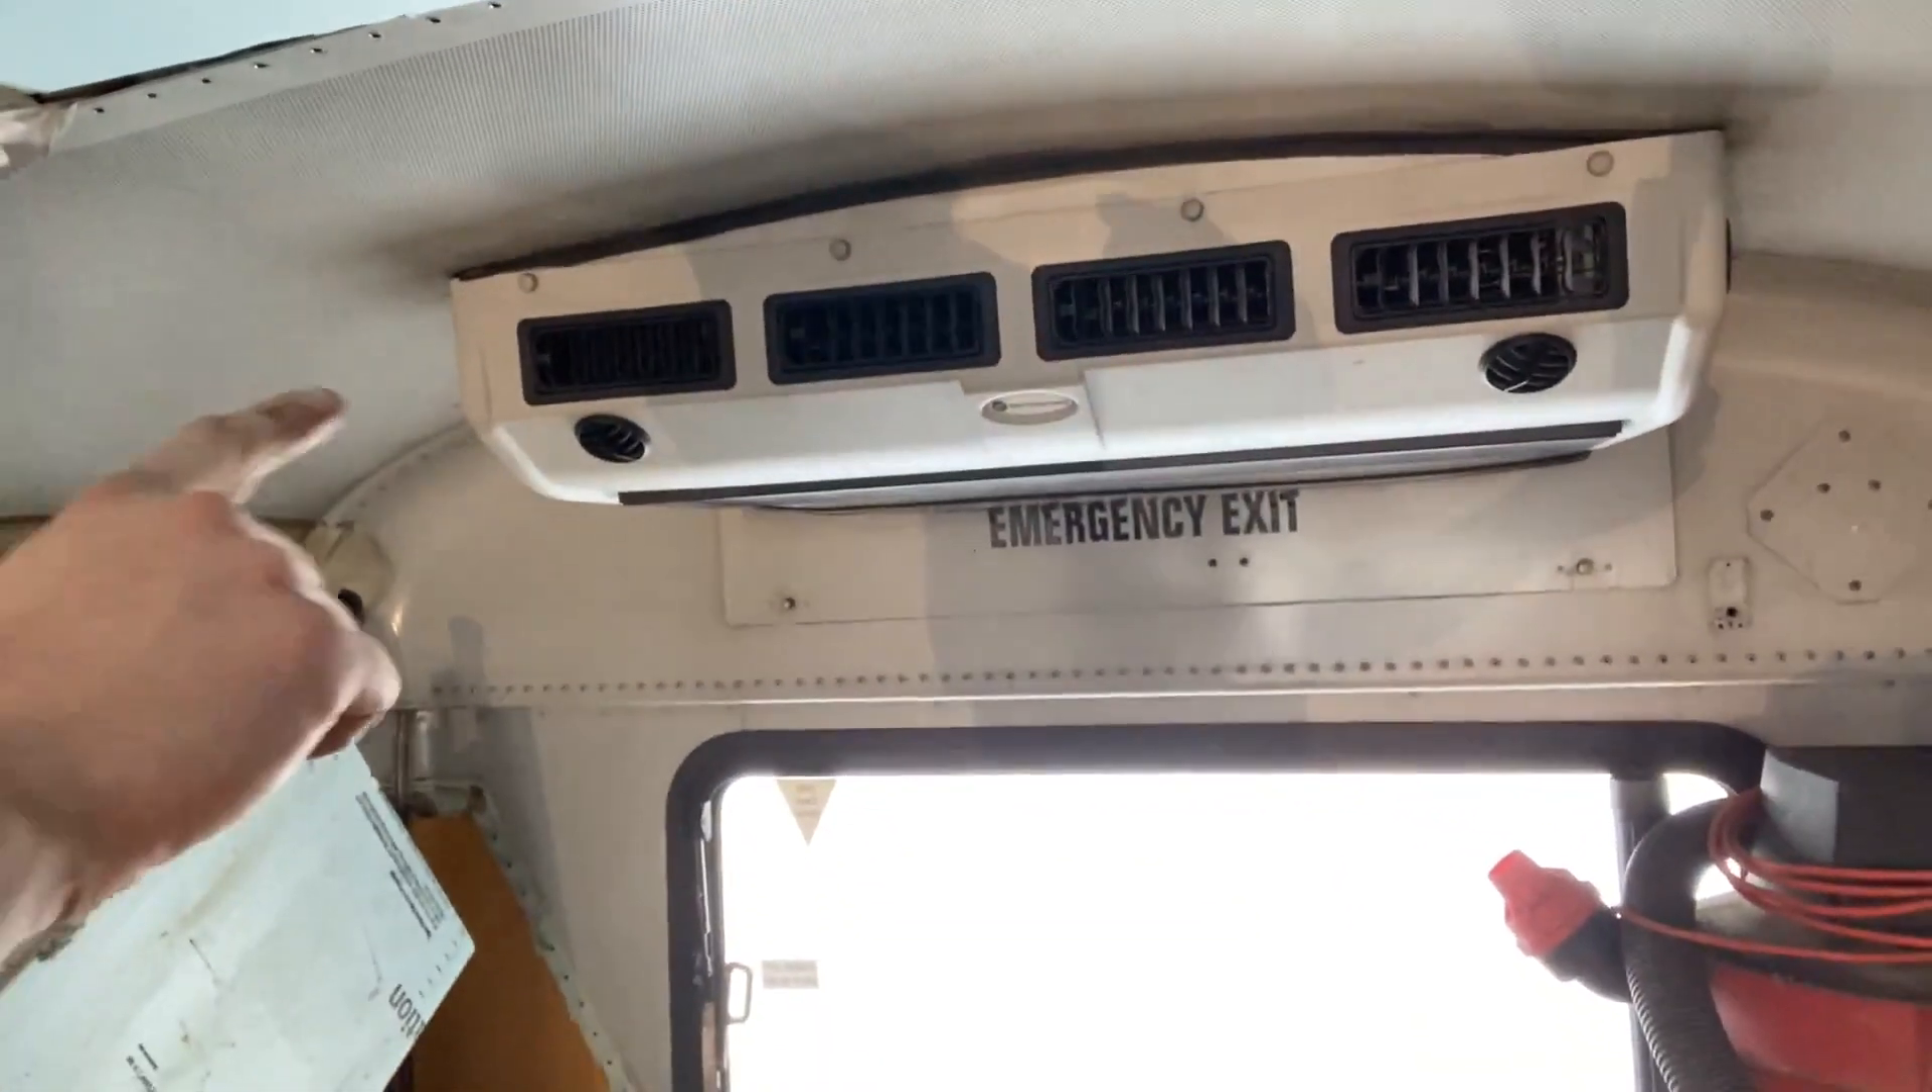Obviously, I haven't even gotten the stock ceiling down yet.